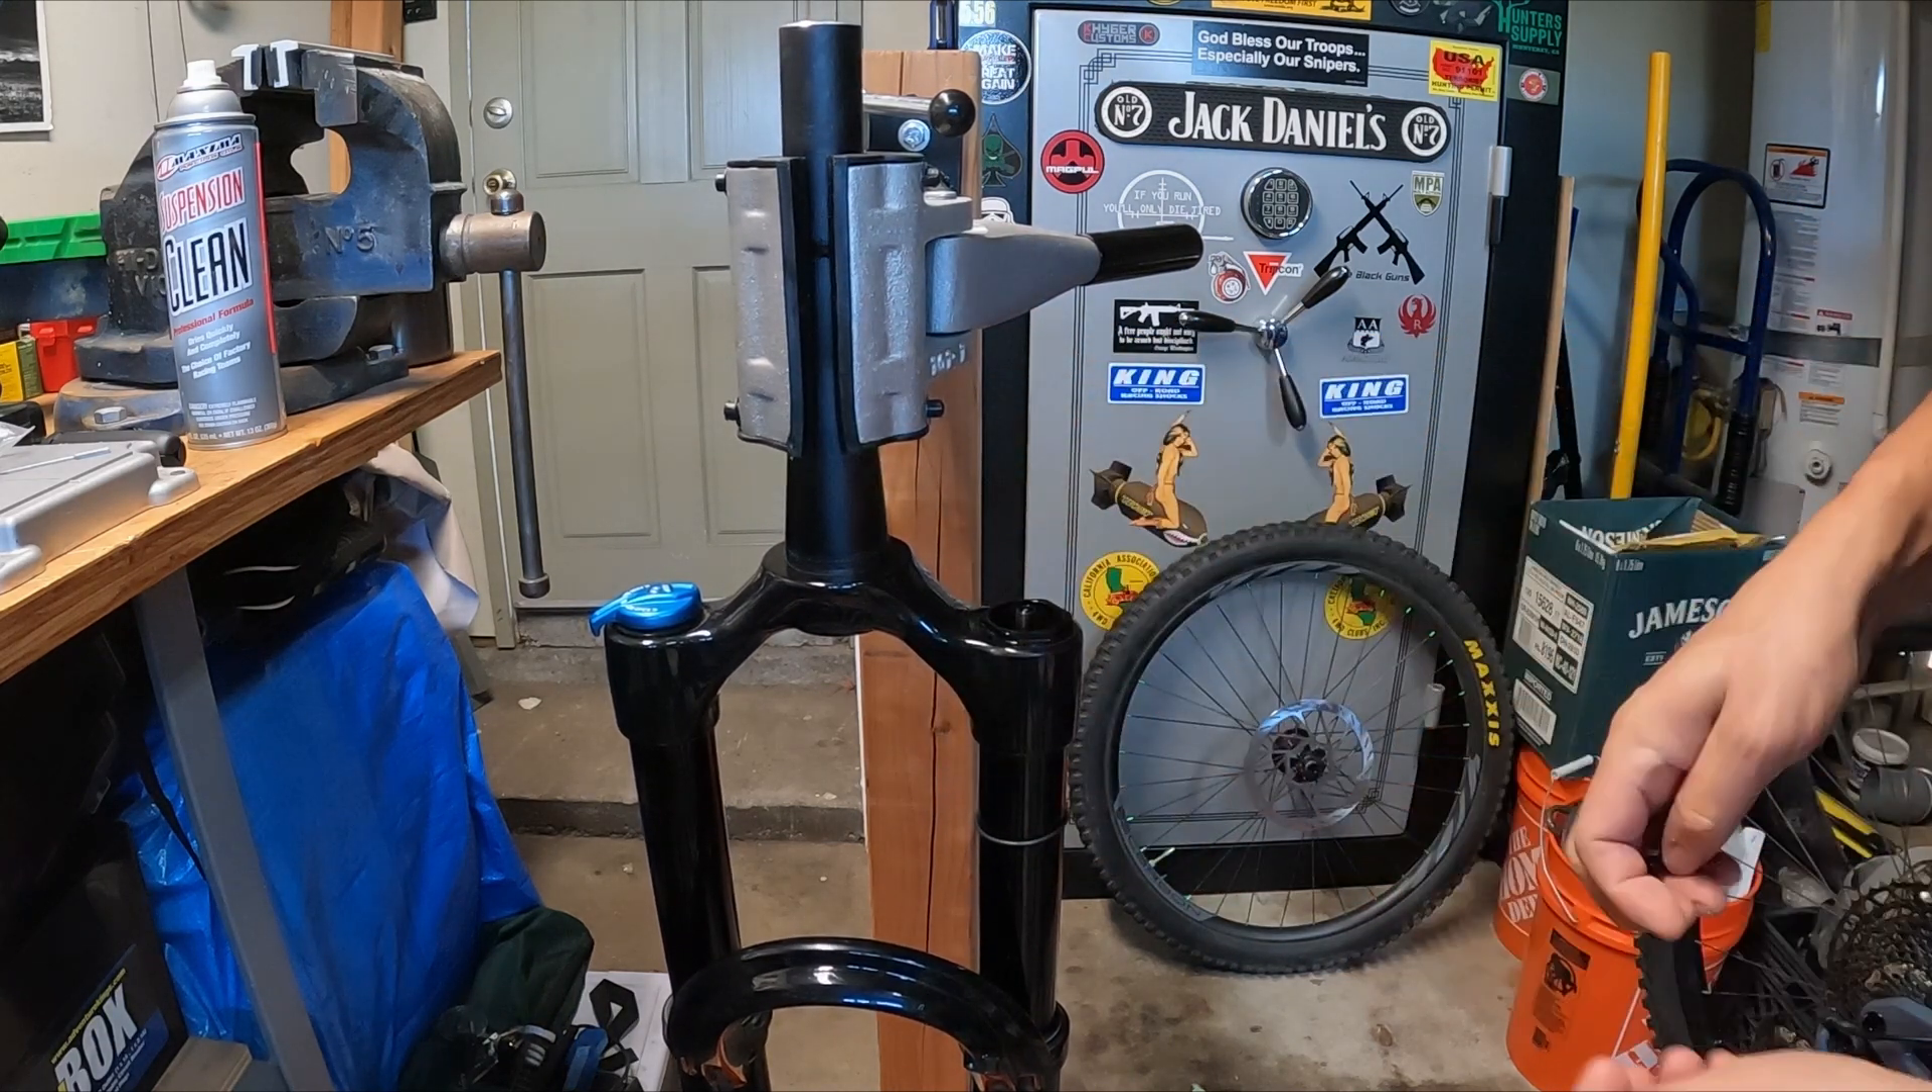Alright got the fork off the bike.